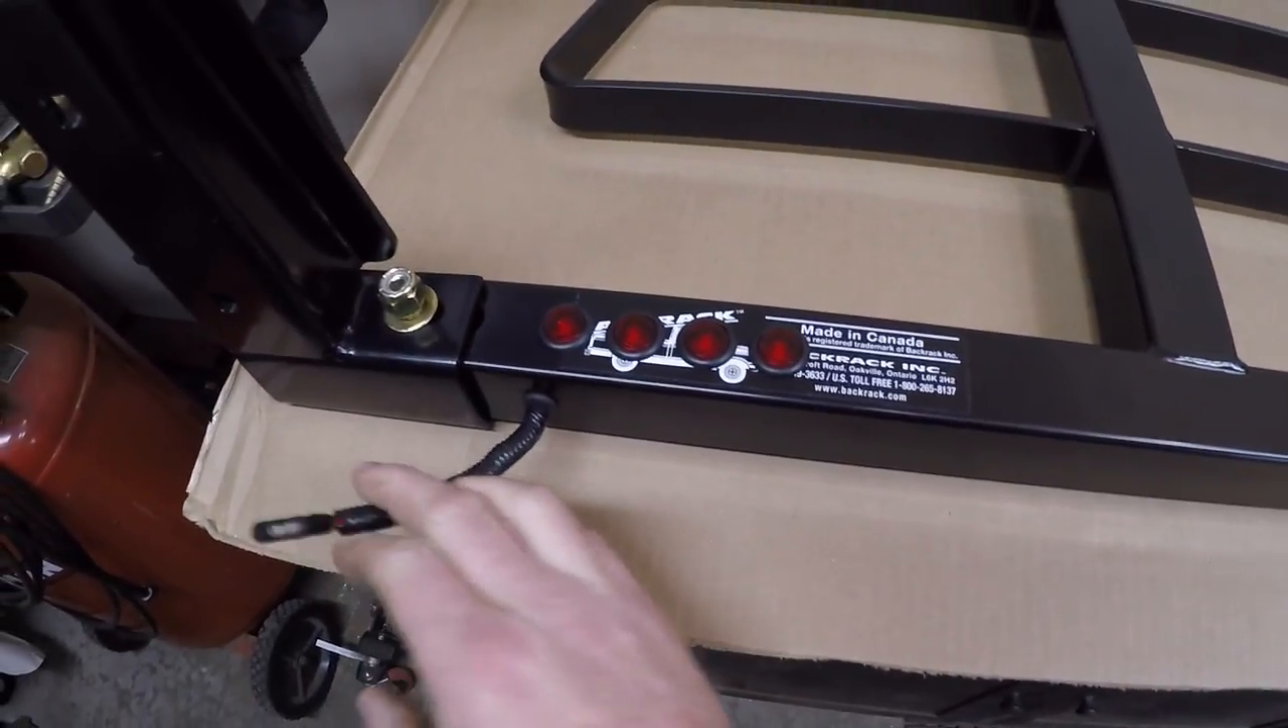All the lights are in place.